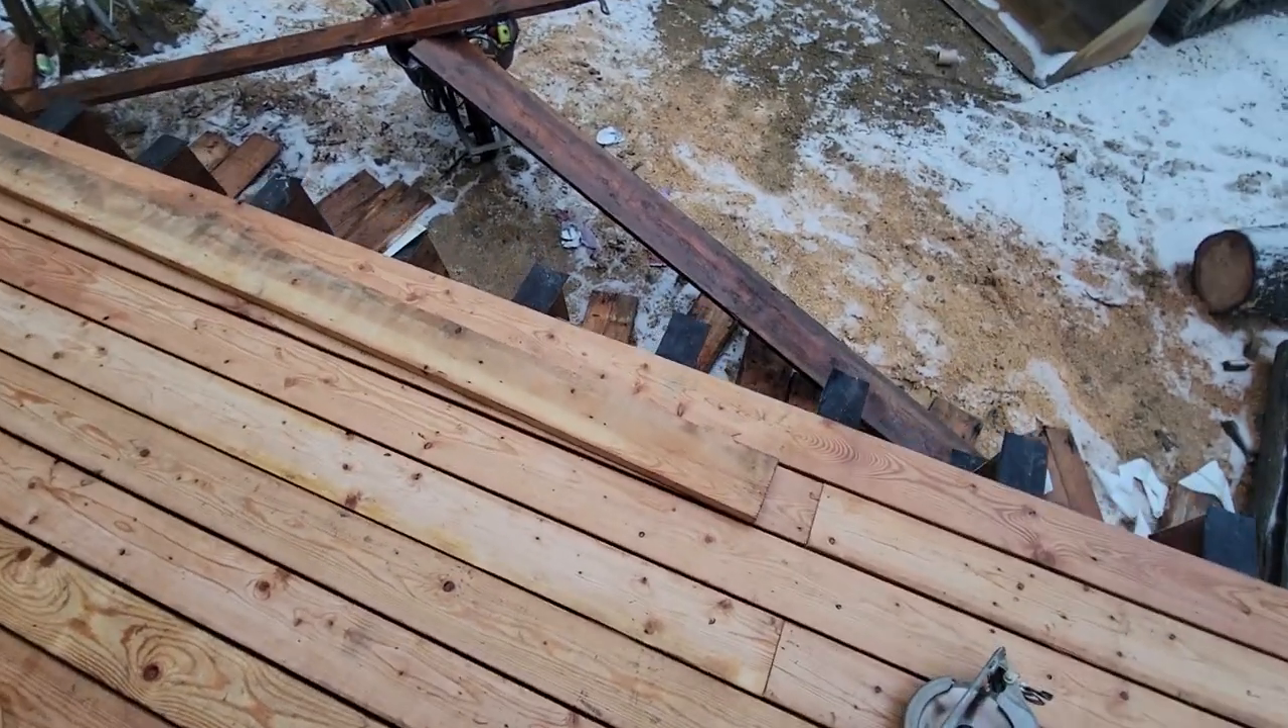All right, guys, I have finished the deck 98%, and I have to put the fascia board on.